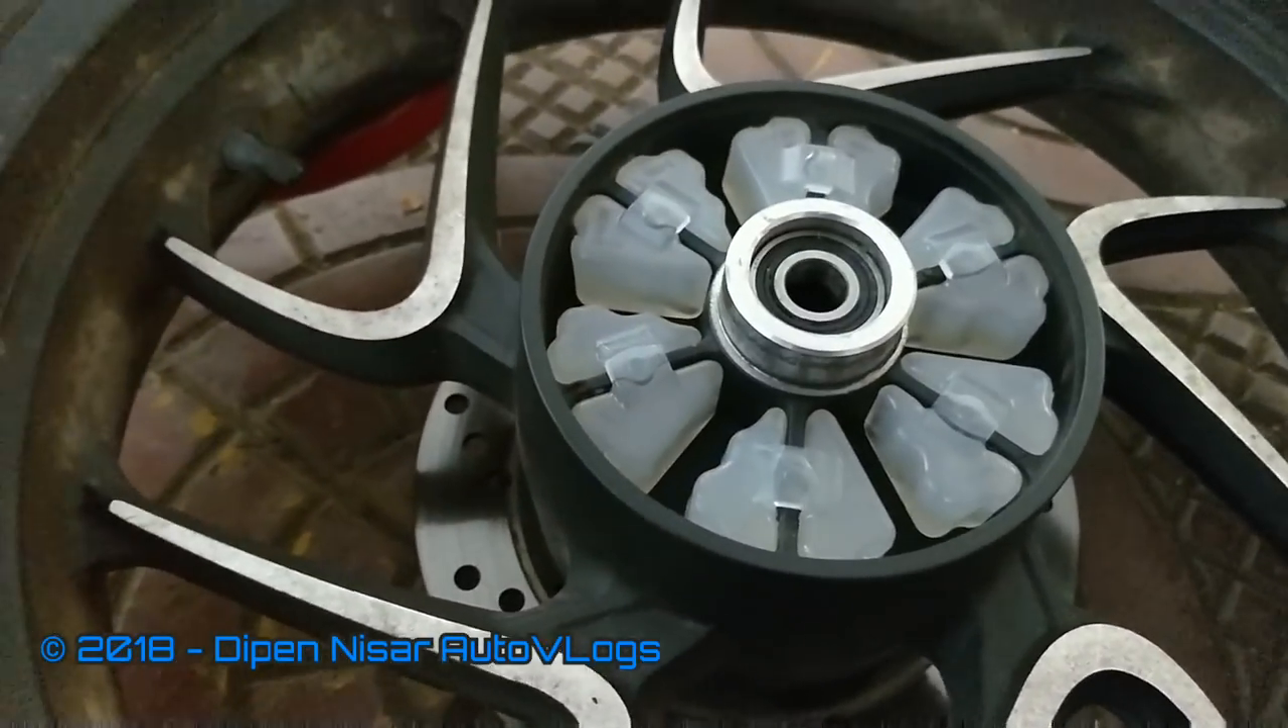So, all the 6 rubbers are in place now.